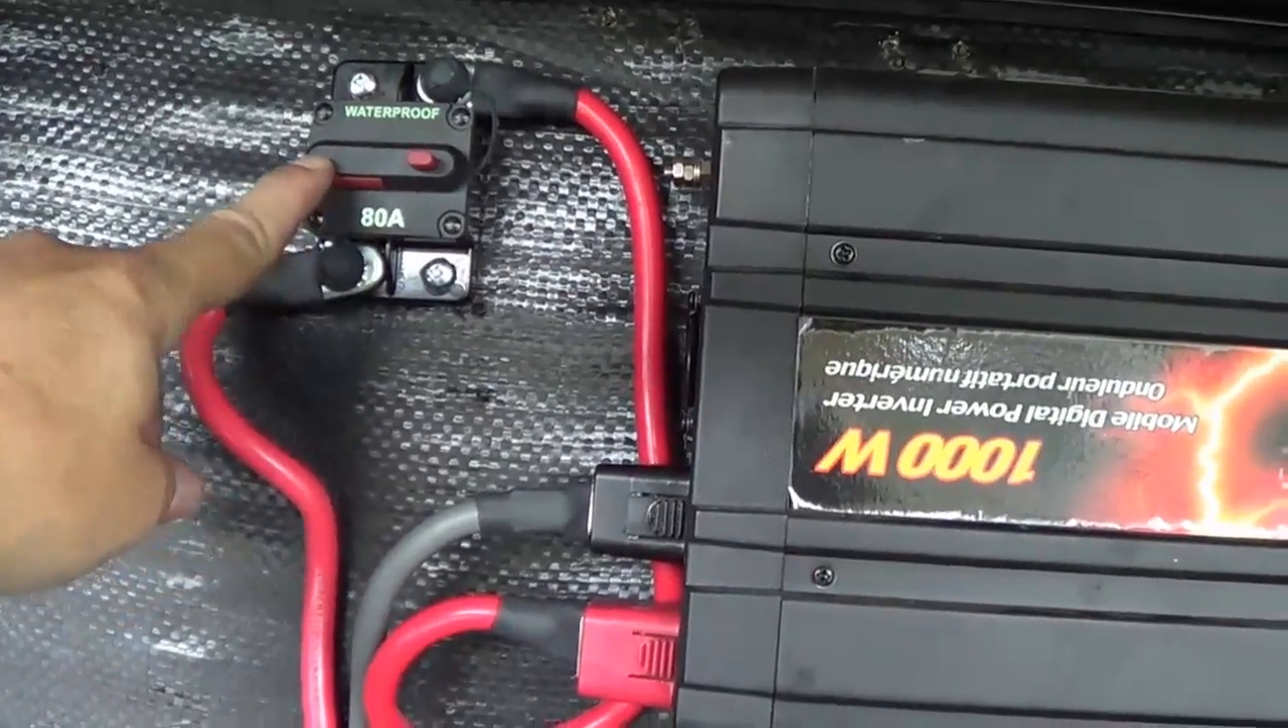I finished wiring in the thousand watt inverter installed the circuit breaker up here.